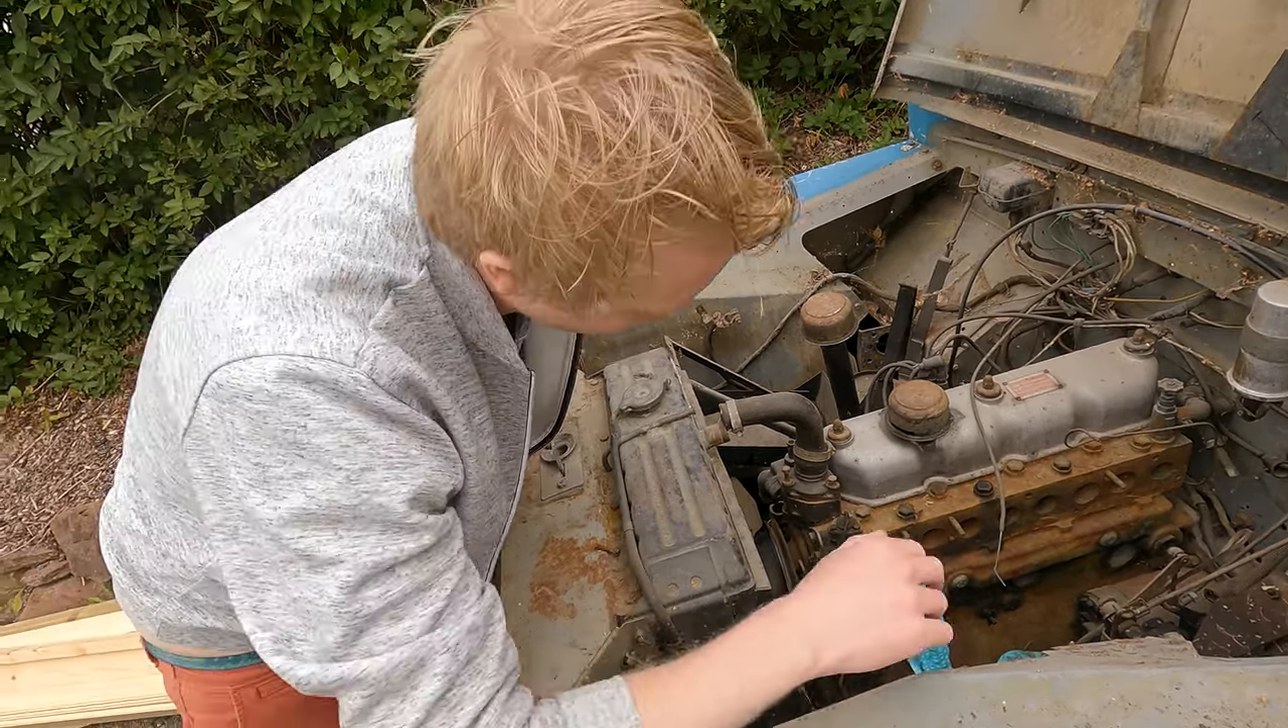You're missing the inlet manifold and the exhaust manifold on this side.